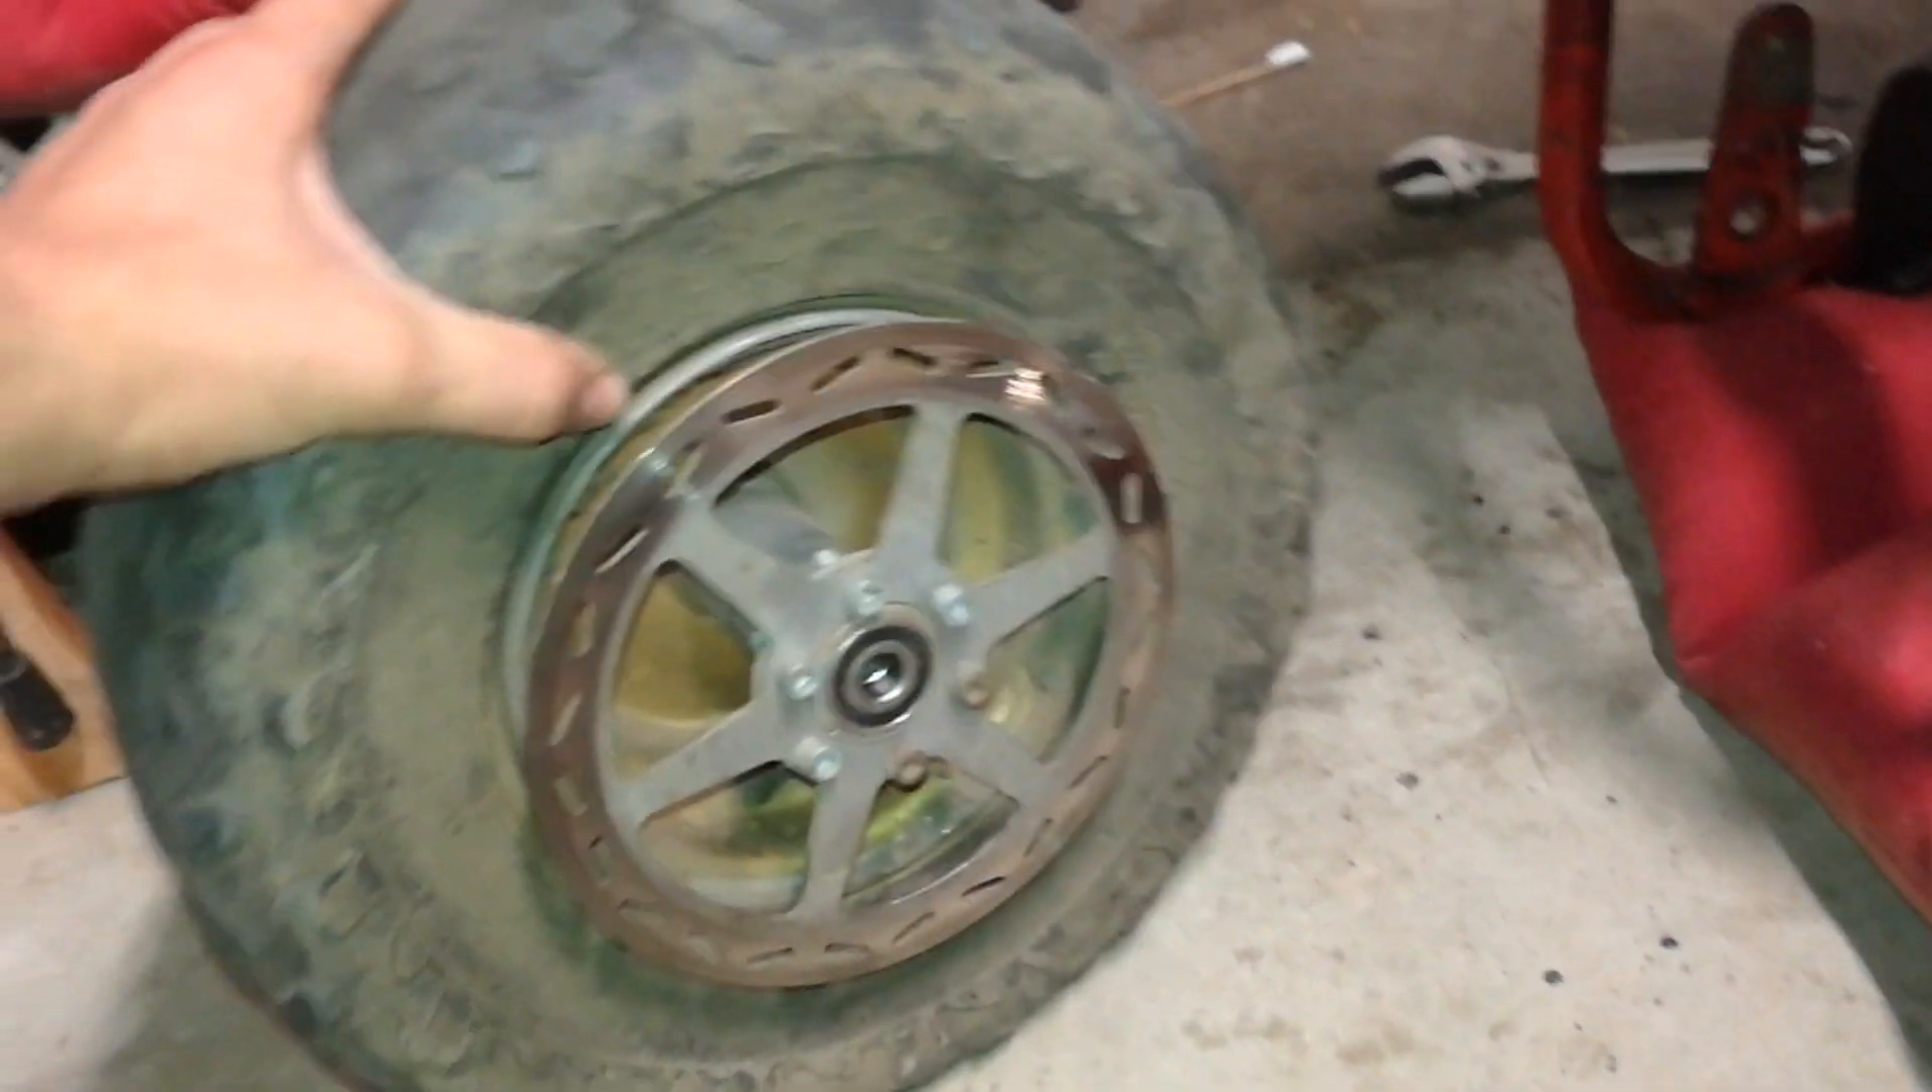Alrighty, so I just got the wheel off.